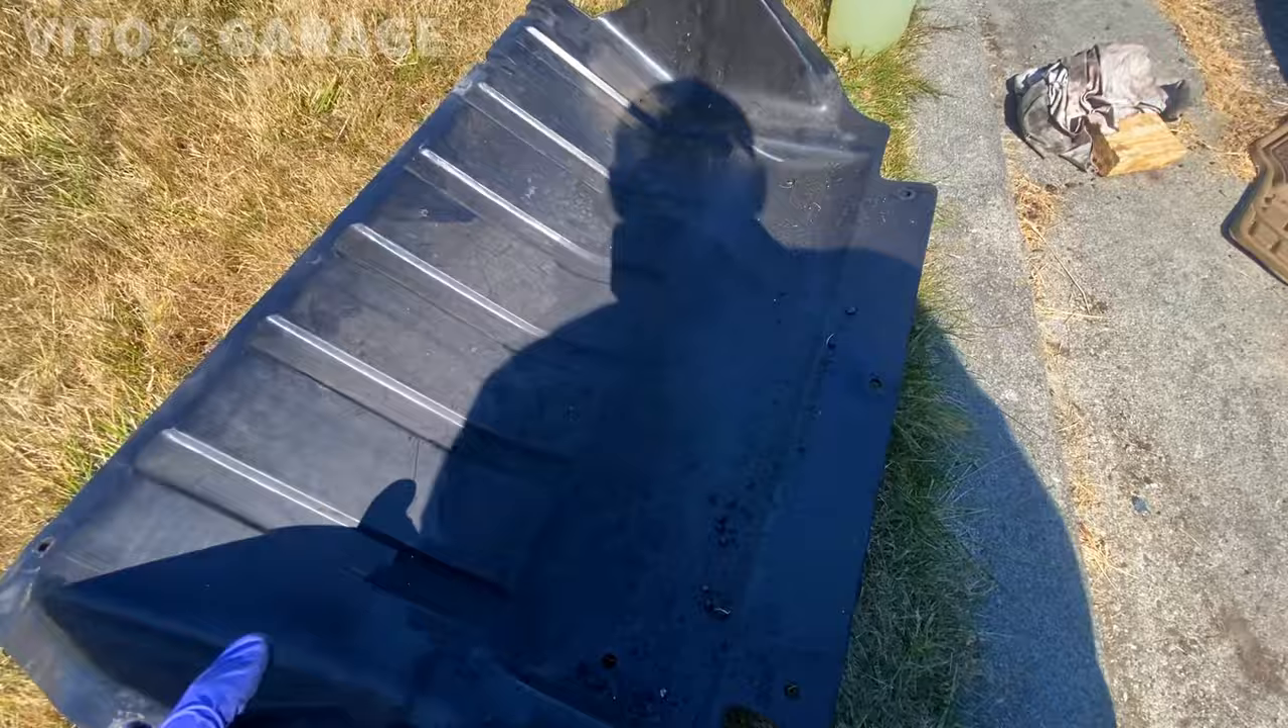I got the splash shield out looking pretty good.